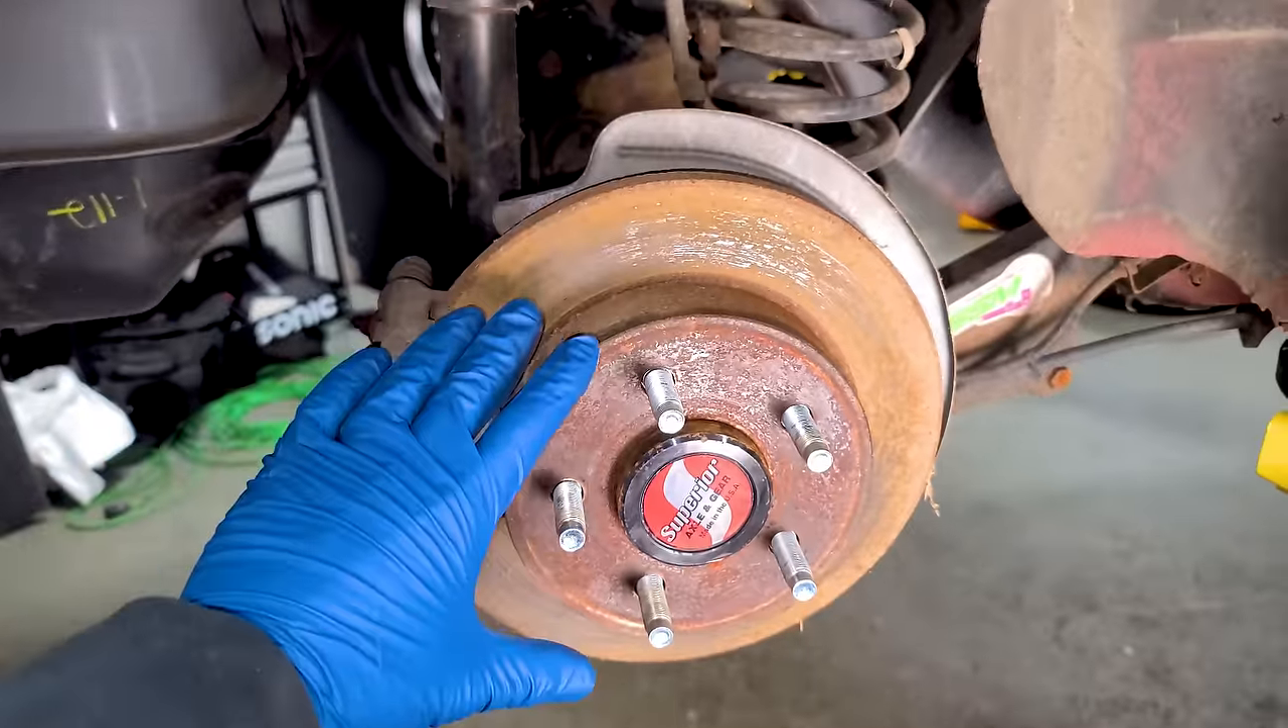All the wheel studs are done.